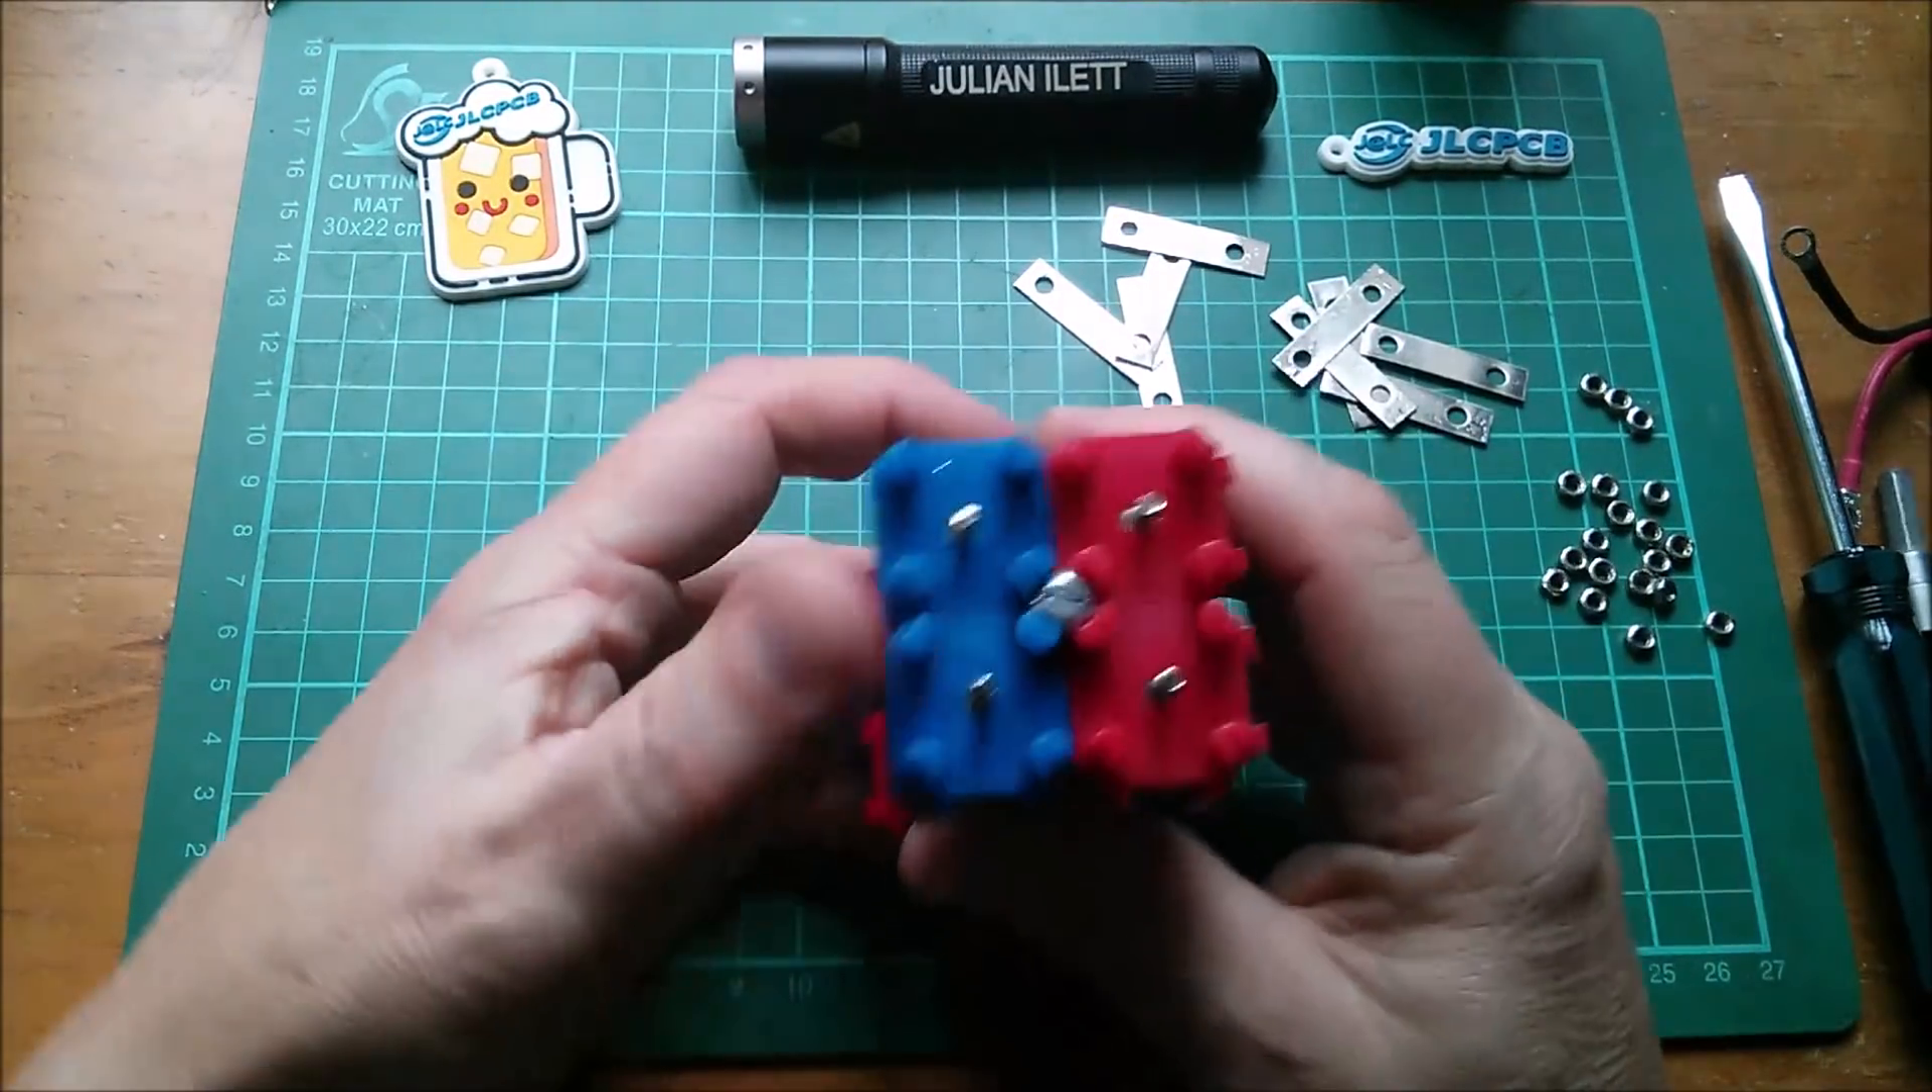Right that's all the nuts and the bridging strips off so we've just got the stud ends.